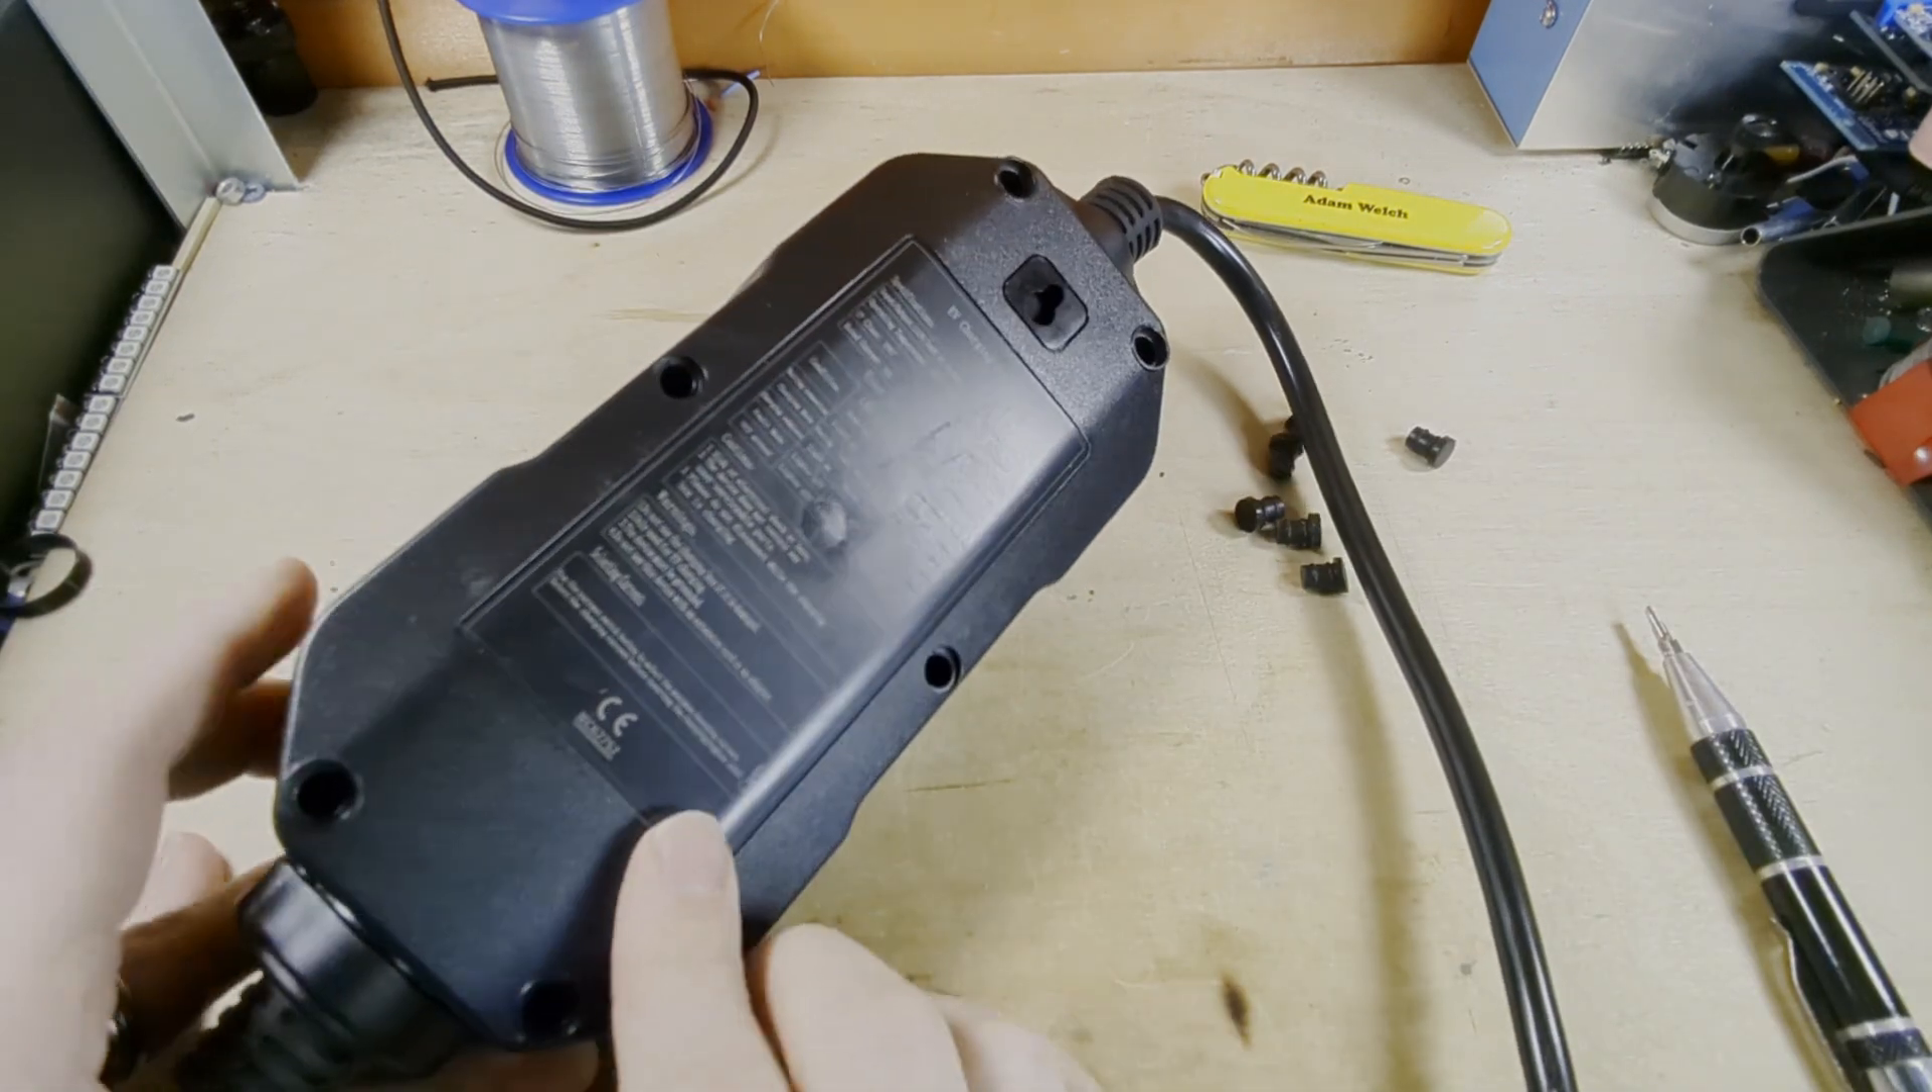To get inside there's these rubber gaskets over the screws so these all need to come out which might be fun. And with those out there's just some deep recess screws.